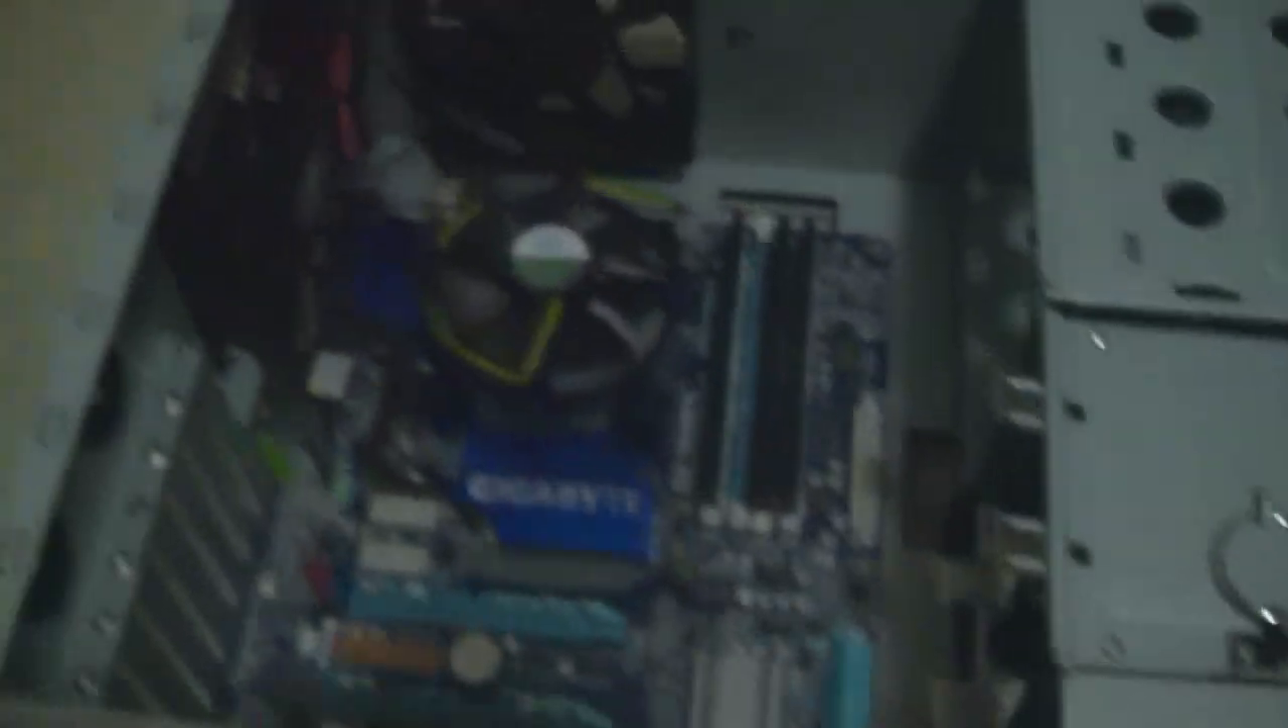Ok now I've got the motherboard in, so now I've got to put in our CD drive and hard drive.